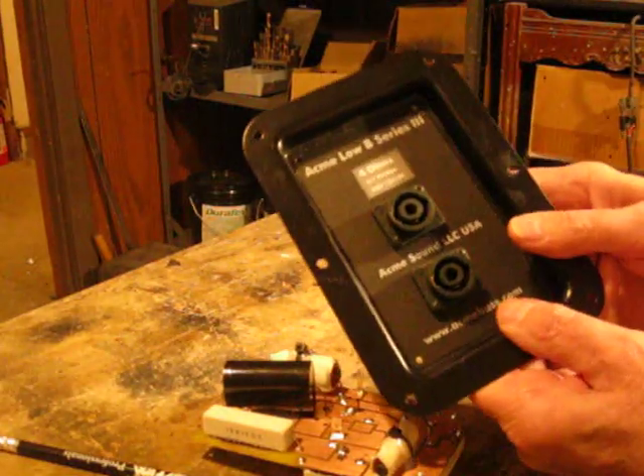Once you have the connectors and the decal and the serial number and the back plate all assembled, you get this.